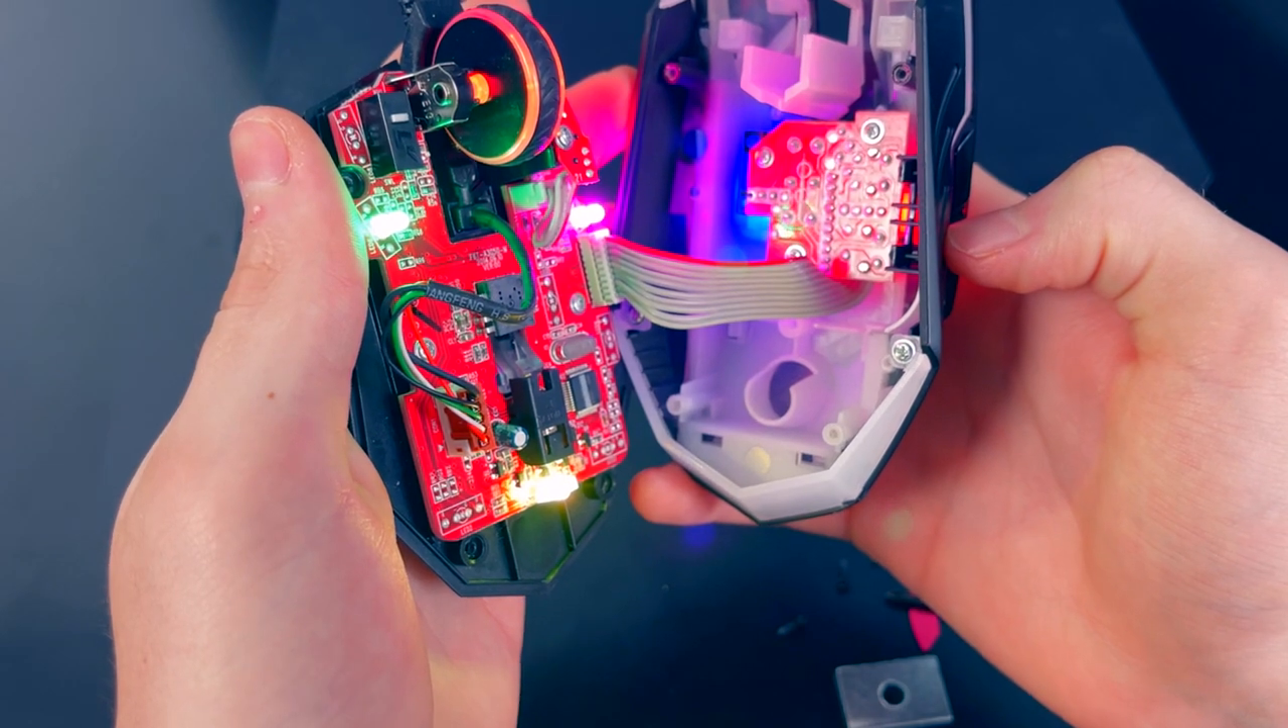As you can see this is what the mouse looks like with the casing off.